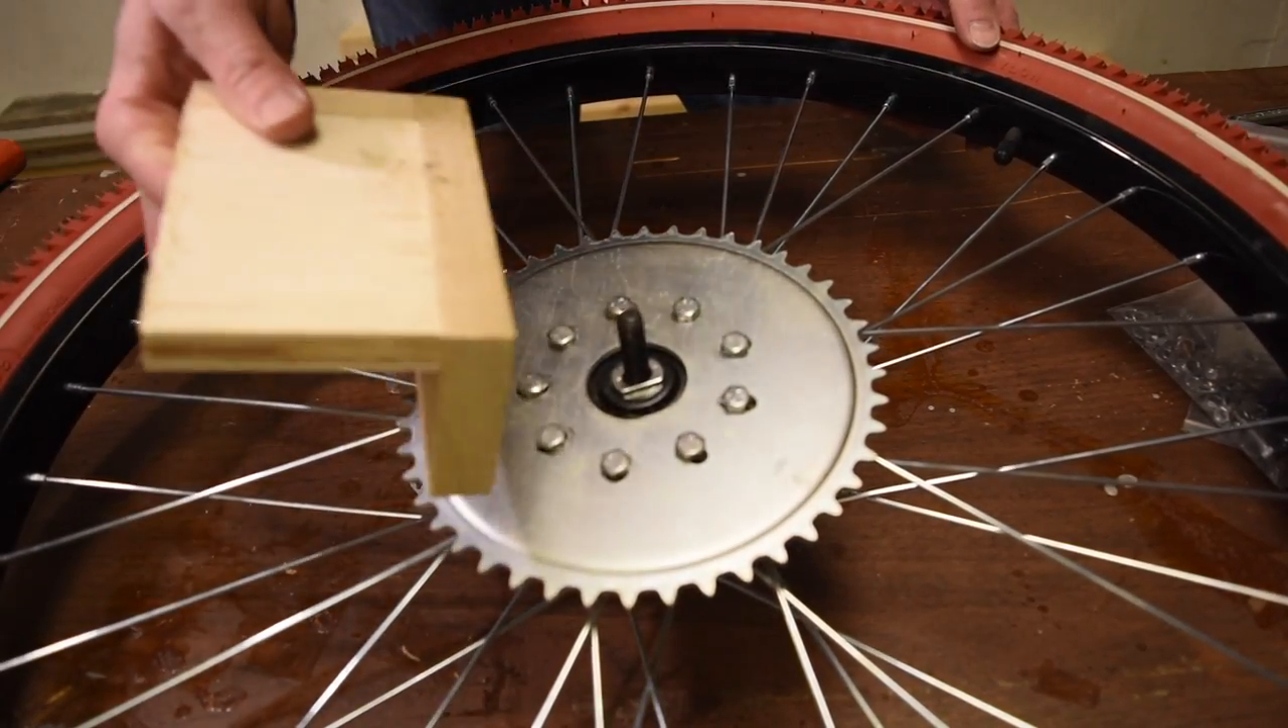So it's taking me some time but I finally got this sprocket on.